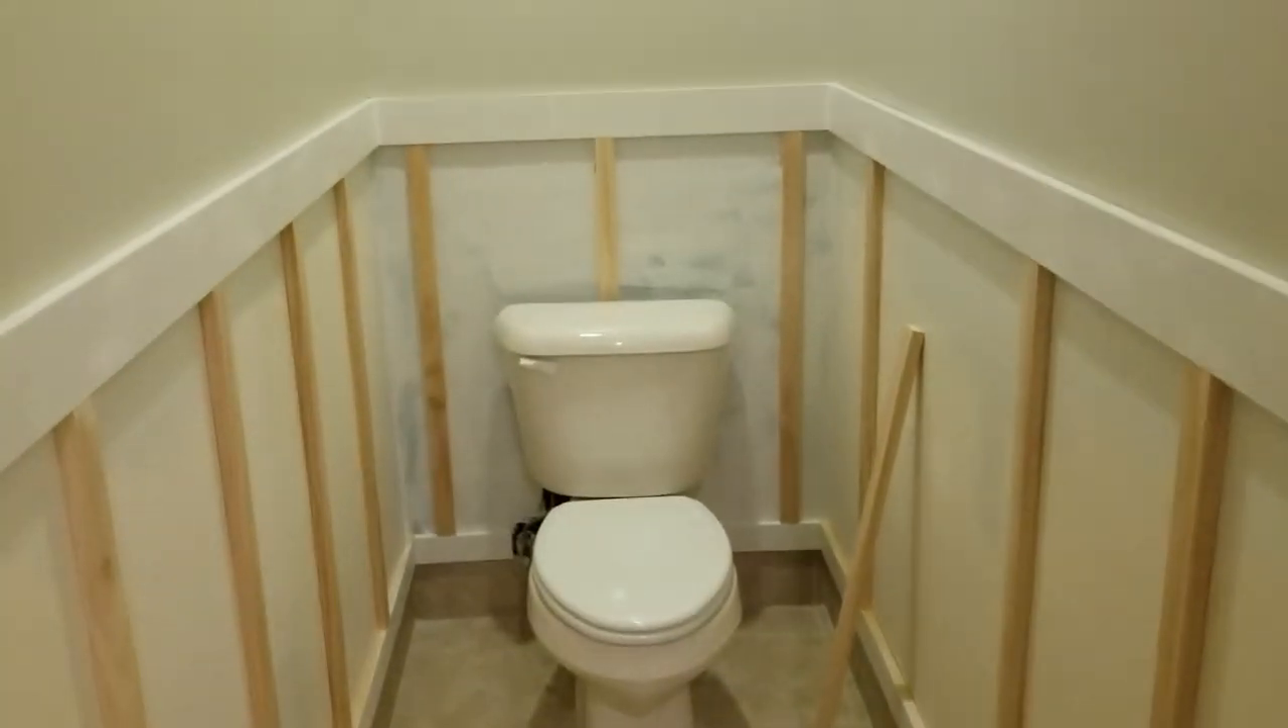I have every board nailed in ready to go except for this one here.